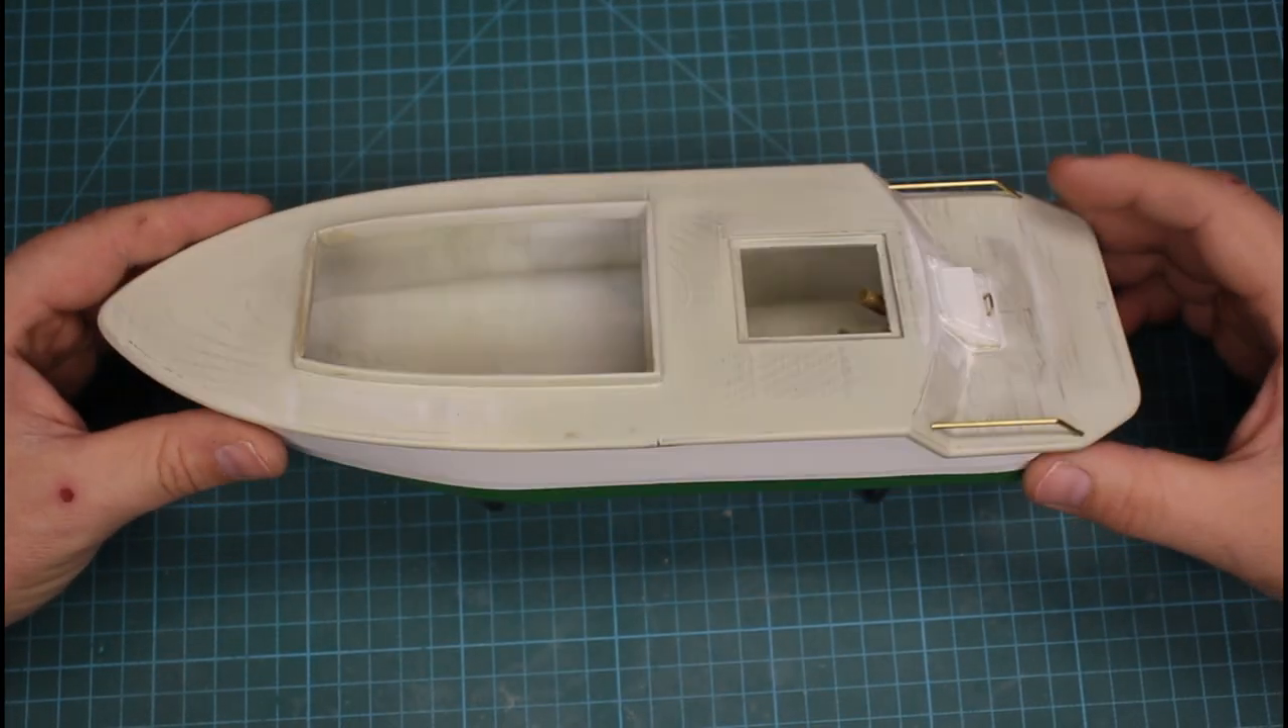Wir haben hier die Relinge eingeklebt.